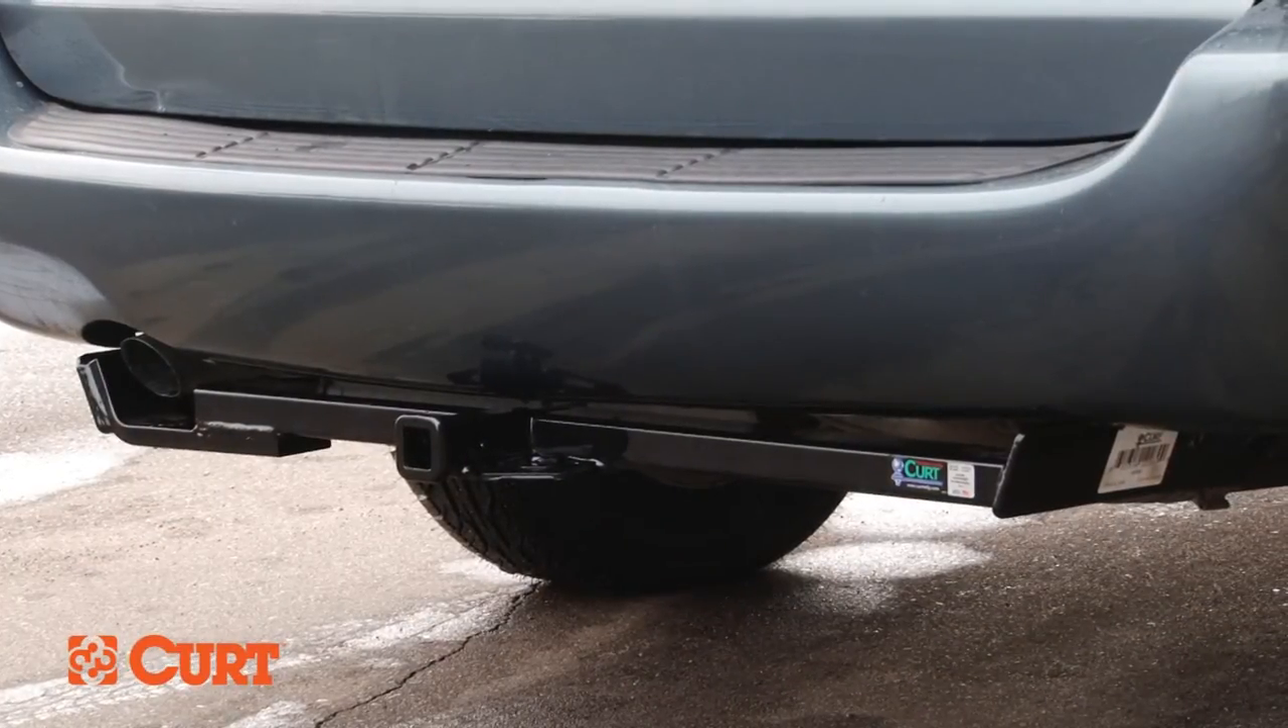This completes the installation of the 12289 class 2 receiver hitch on the 2007 Dodge Grand Caravan with stow and go seating.